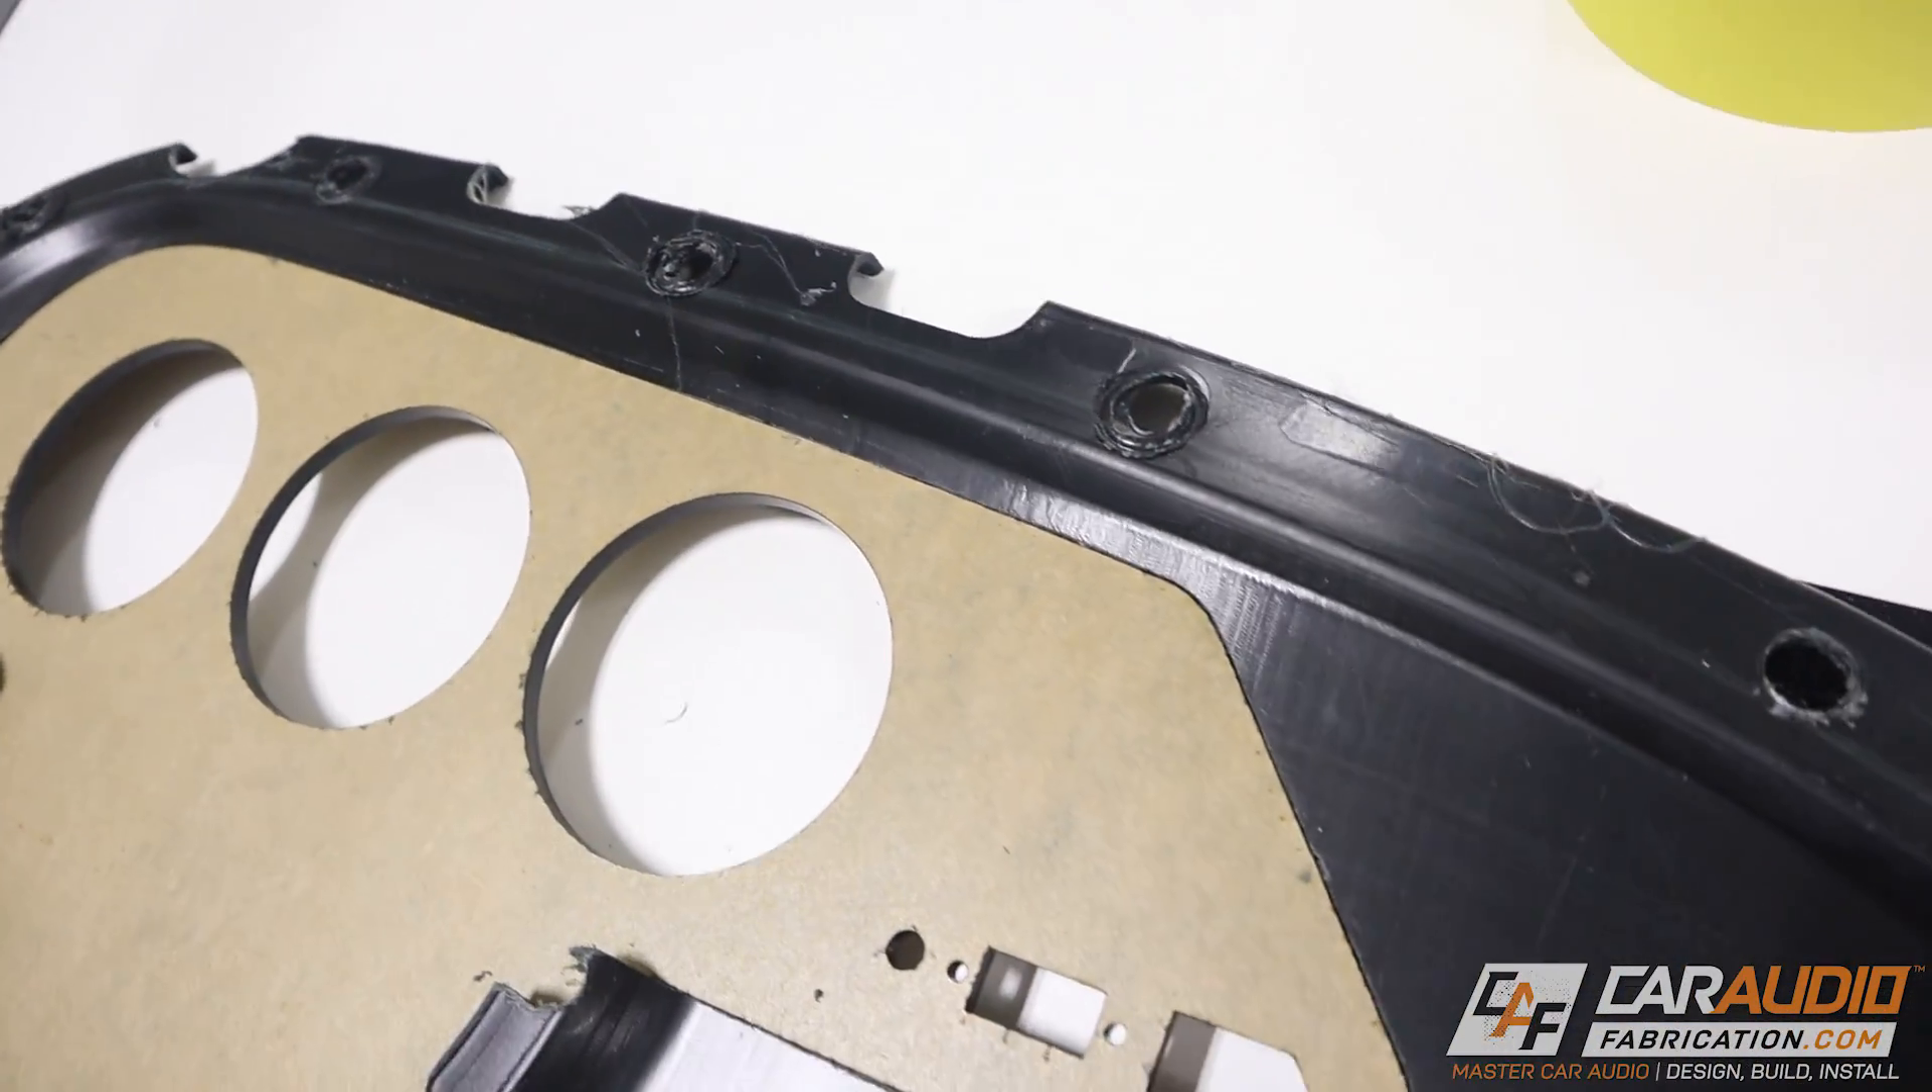Now that the OEM panel is cut you can see that my piece that fits inside fits really nice like a perfect puzzle piece matches up with that outside profile.